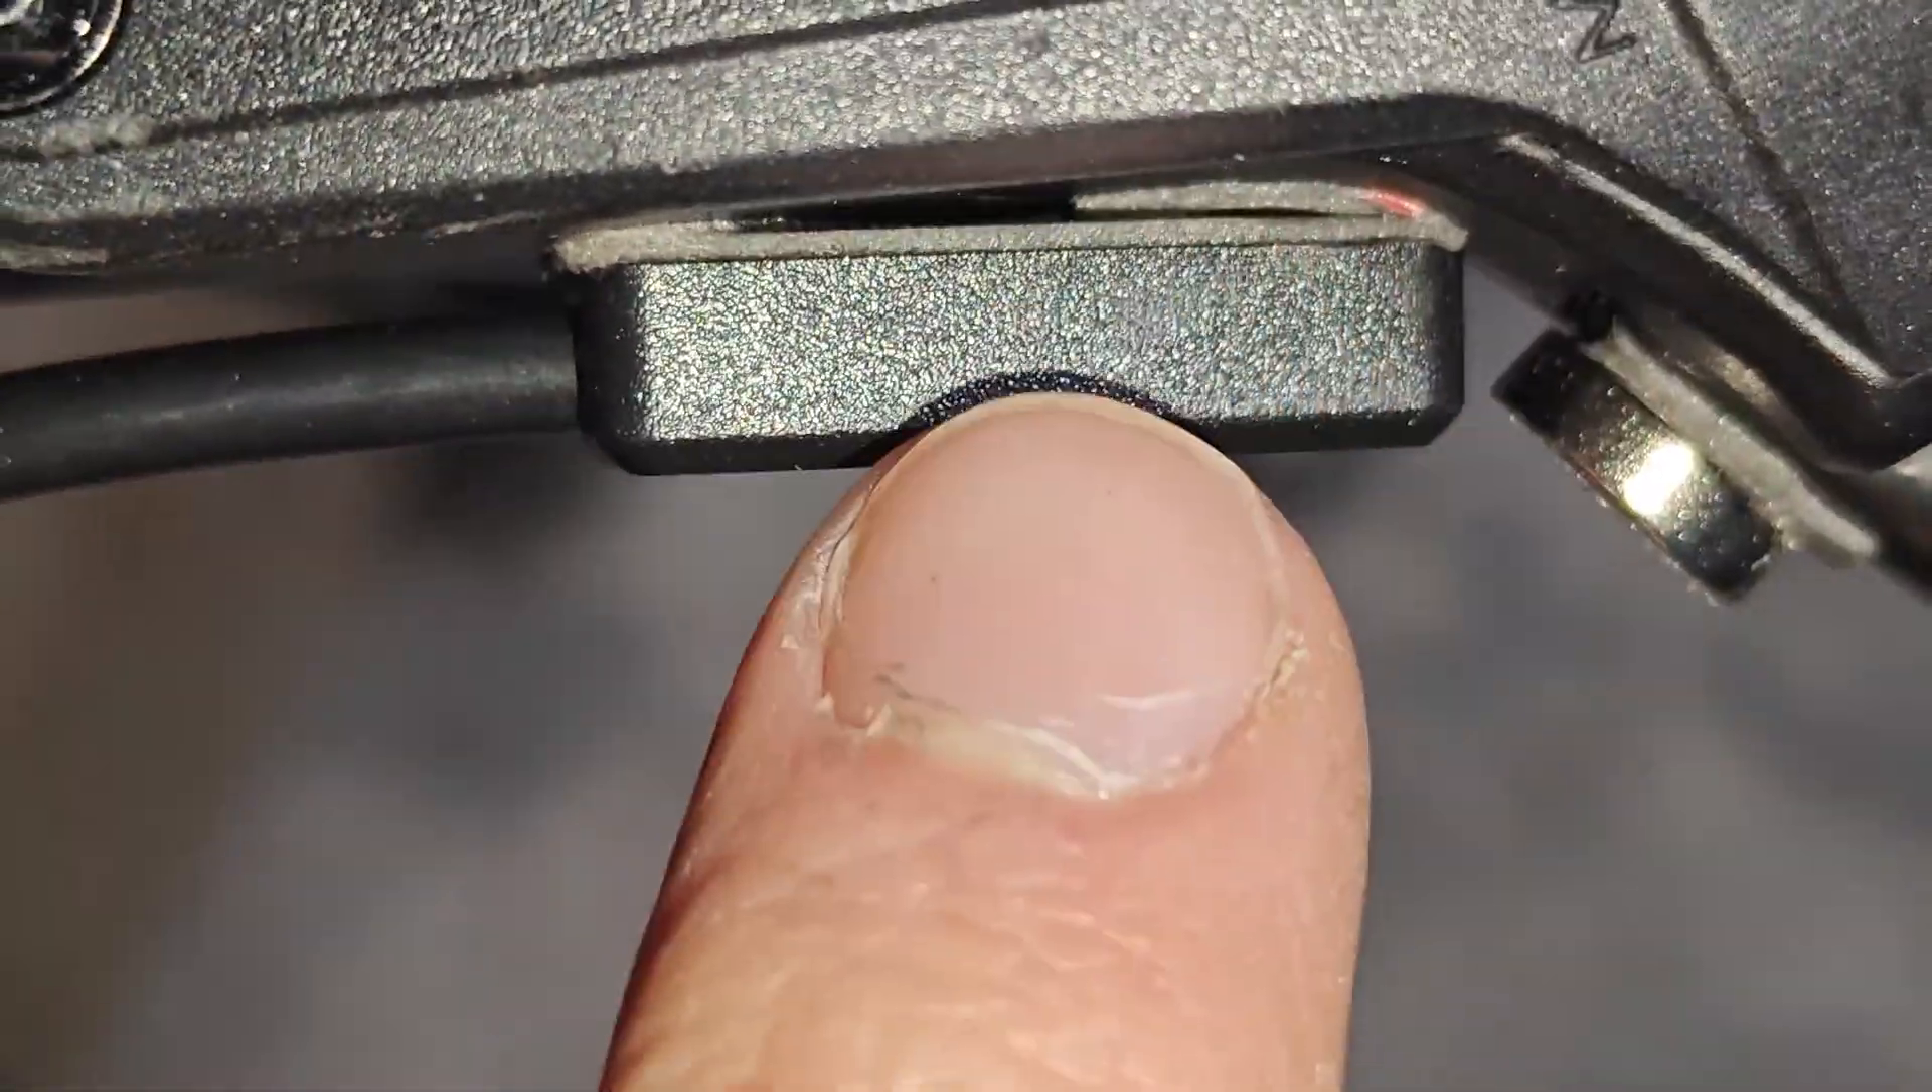Another improvement I want to make is with these brake sensors. You can see there's still a little bit of daylight in between there.